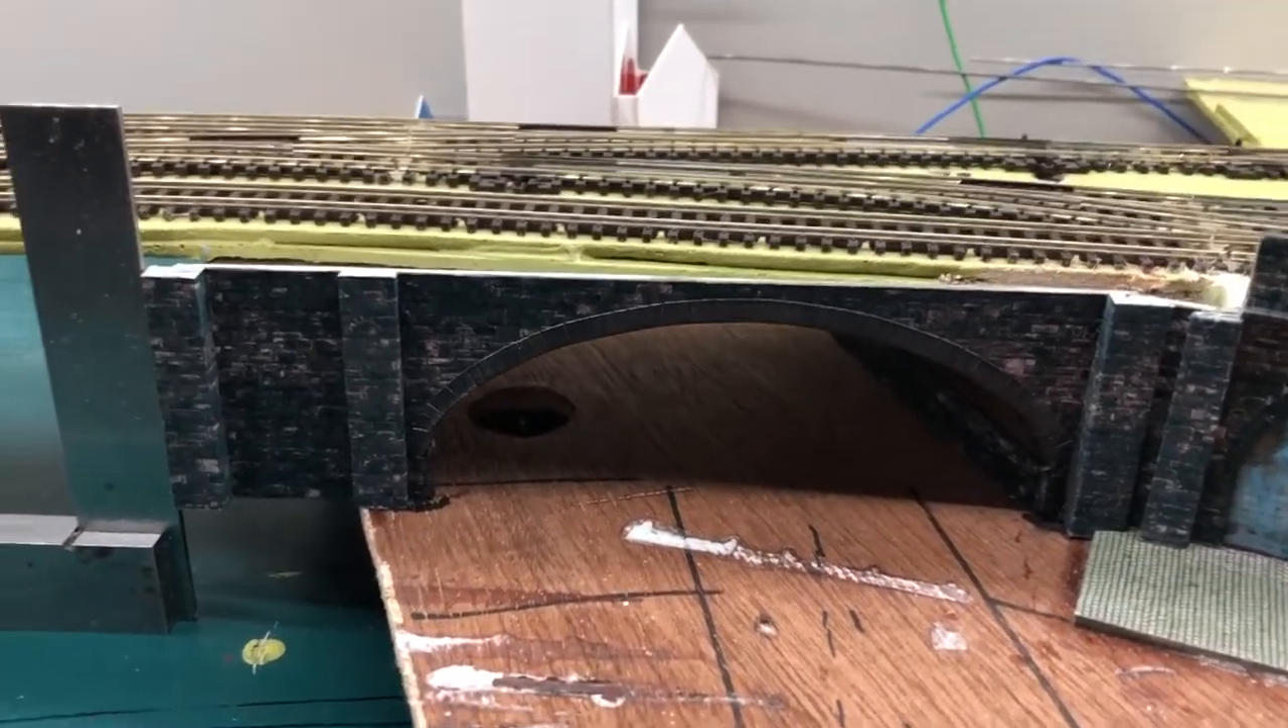So I've added the buttresses and the bit on the right hand side to join it to the rest of the viaduct and I think it's starting to look good.